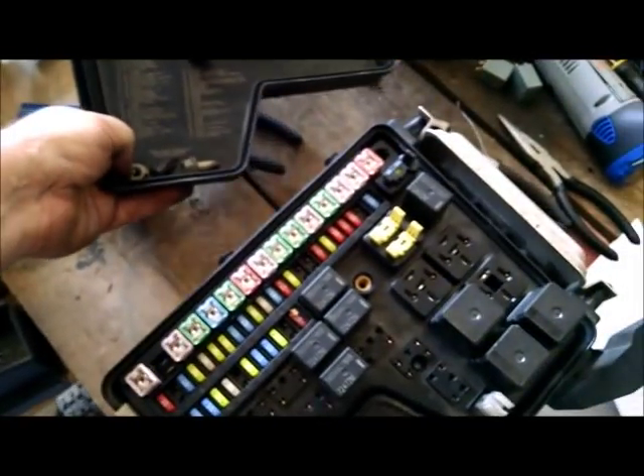Okay so what we've done is we've put all the fuses and relays back in.